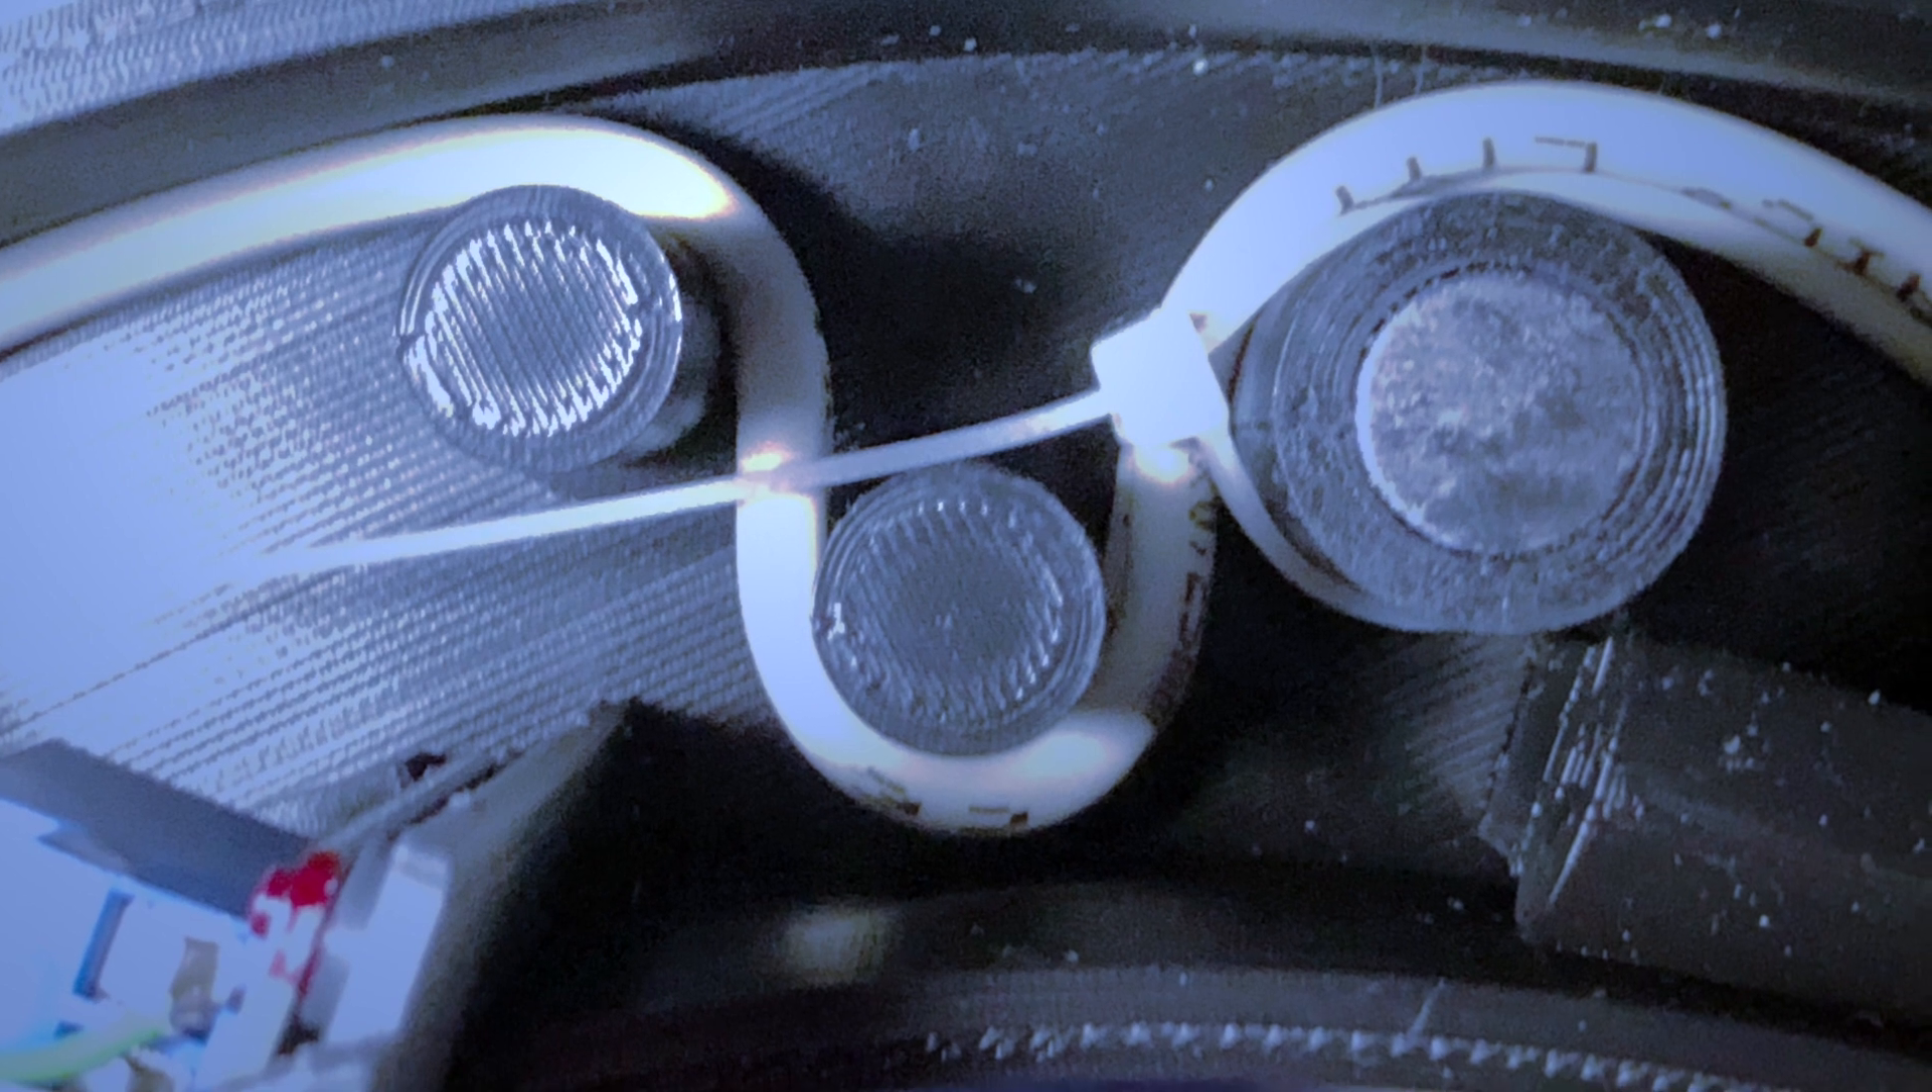And this is what the strain relief looks like when the cables are mounted.